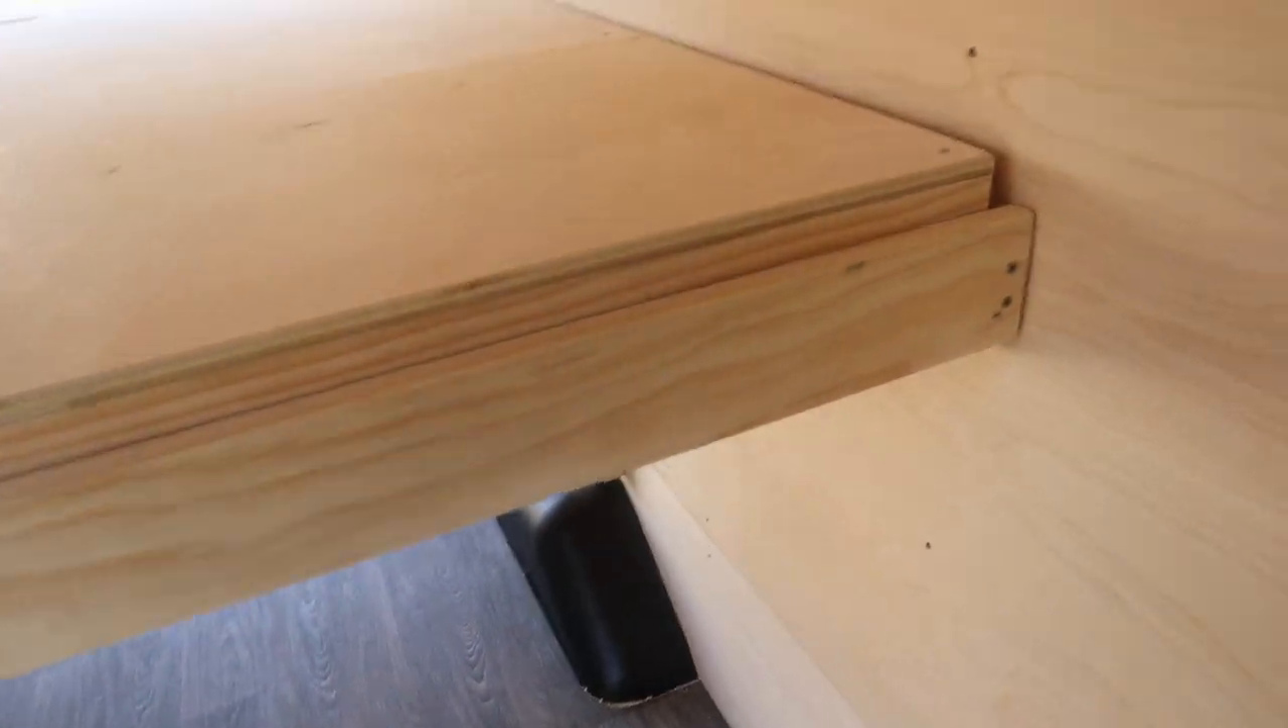Um, I added this cleat in front. A piece of hardwood here is just held up by two screws.